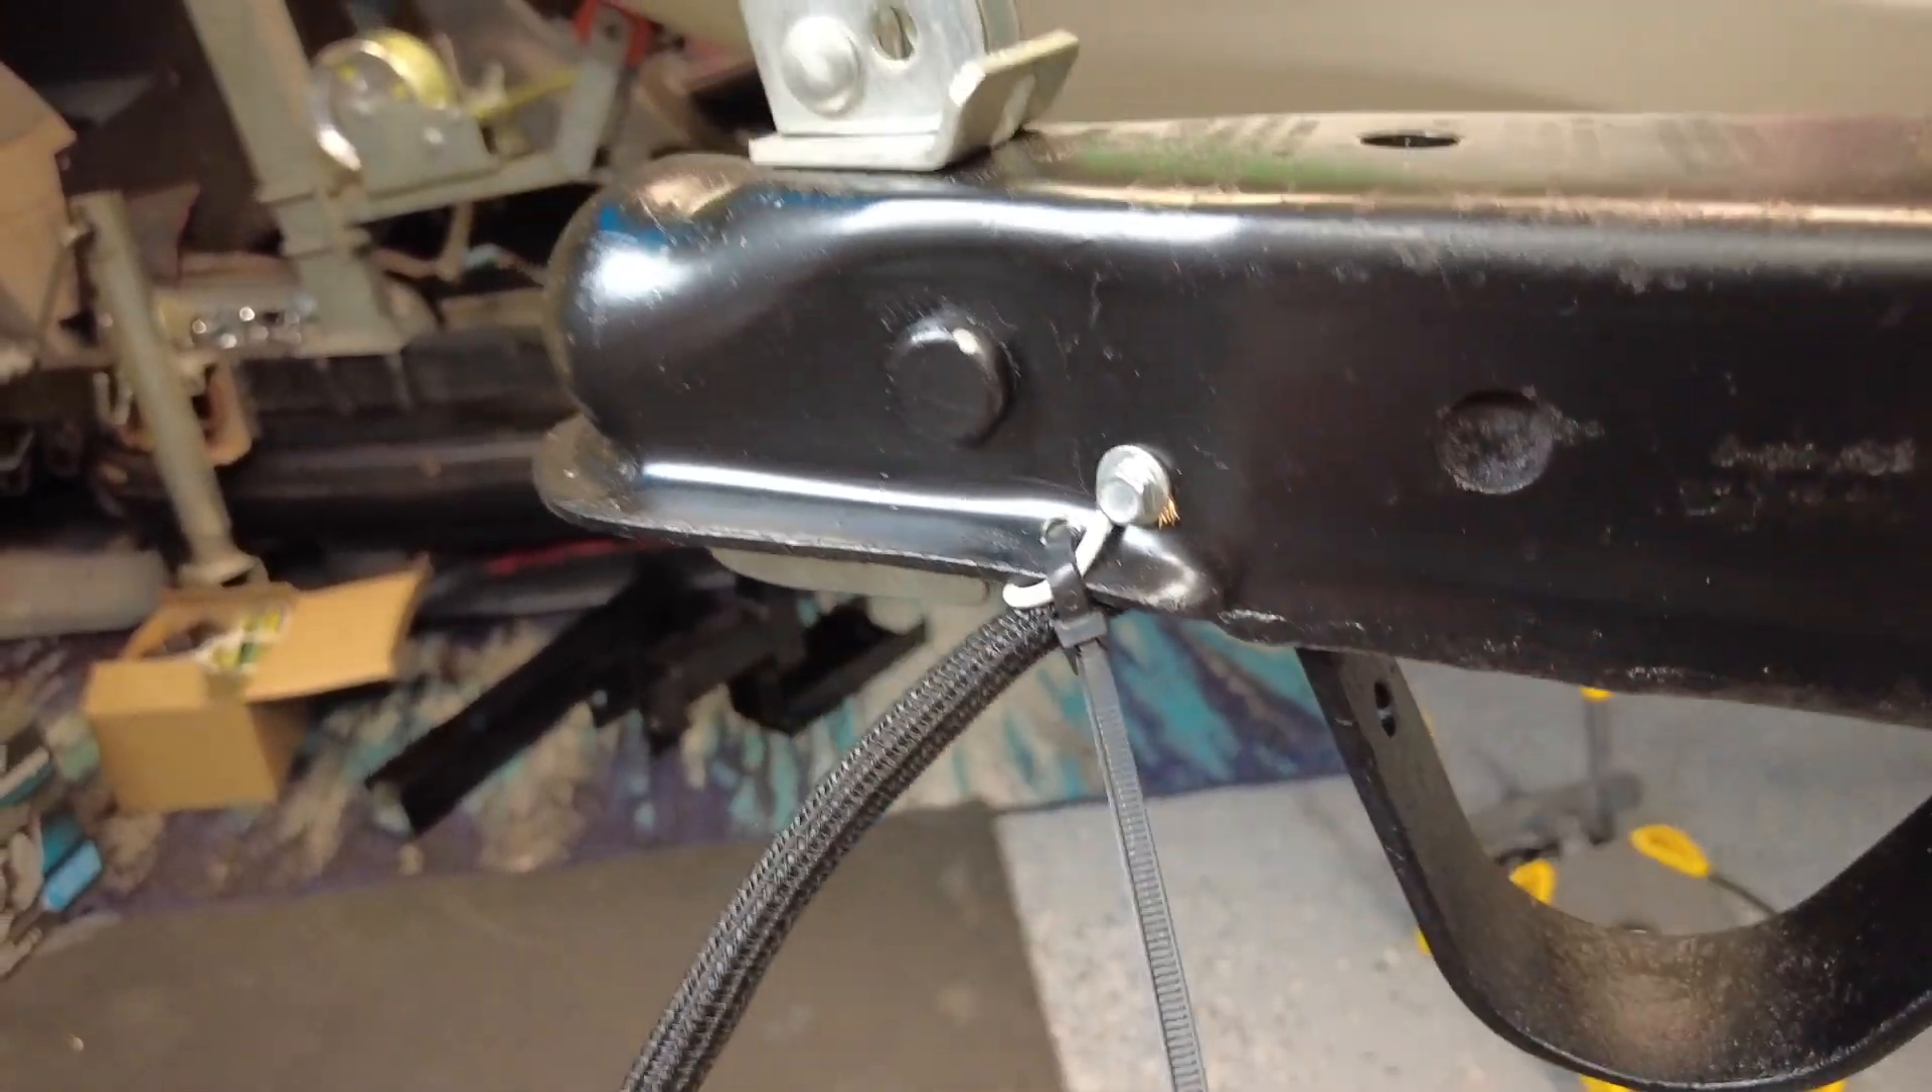All right, so now we've got our ground. I've got that zip tied there.